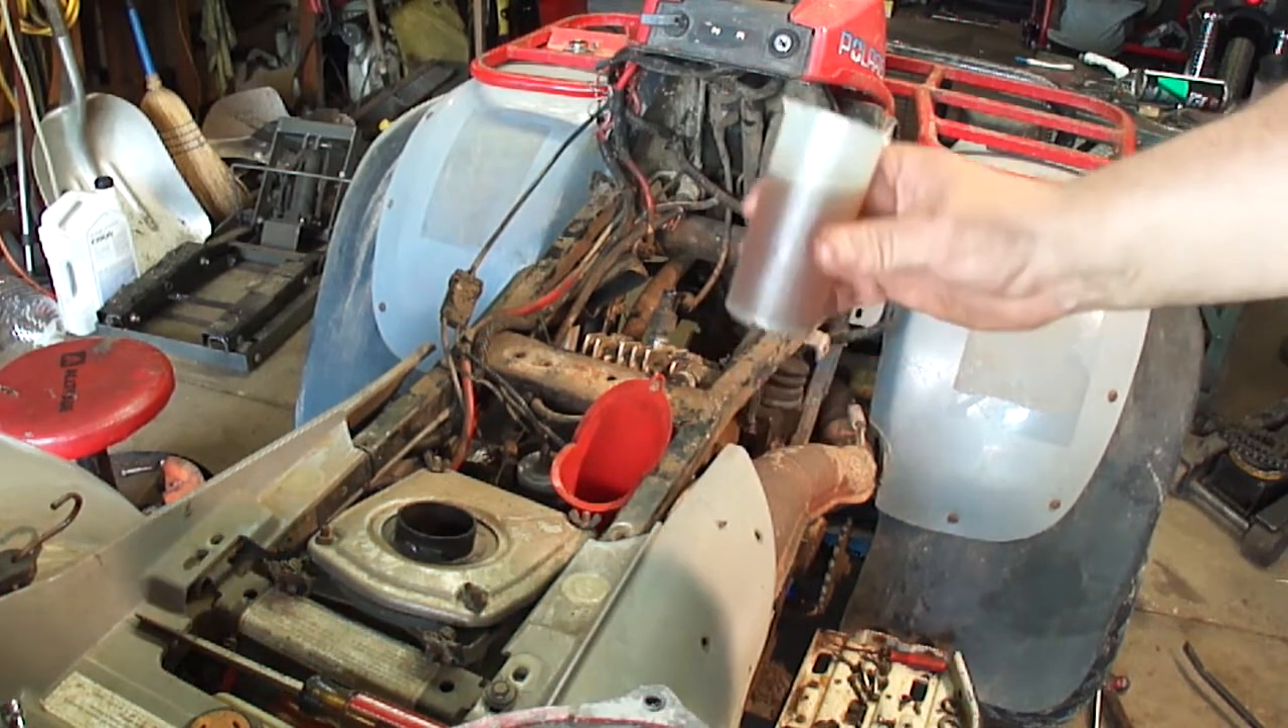So I've got the dipstick out and I've got the funnel shoved down in the hole.